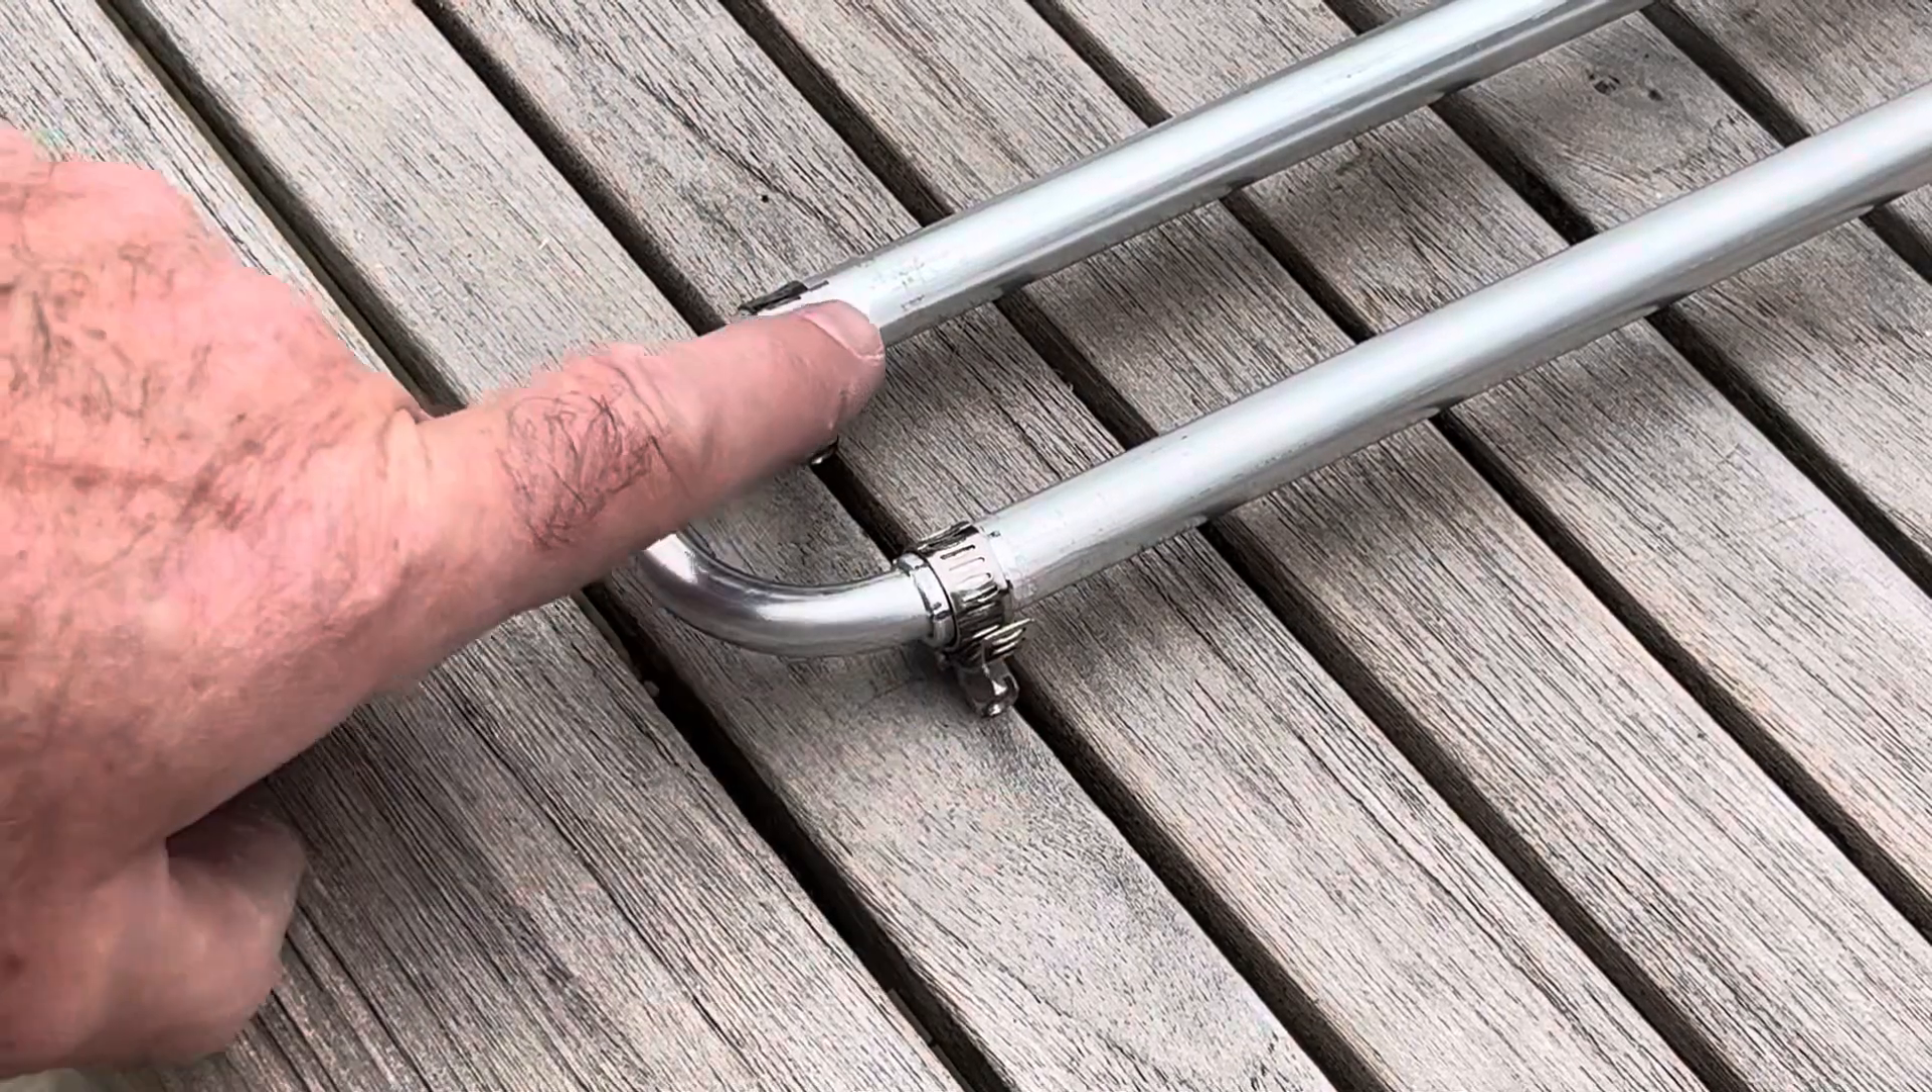So here we've got the hose clamps in position on the end of the dipole with the trombone element.